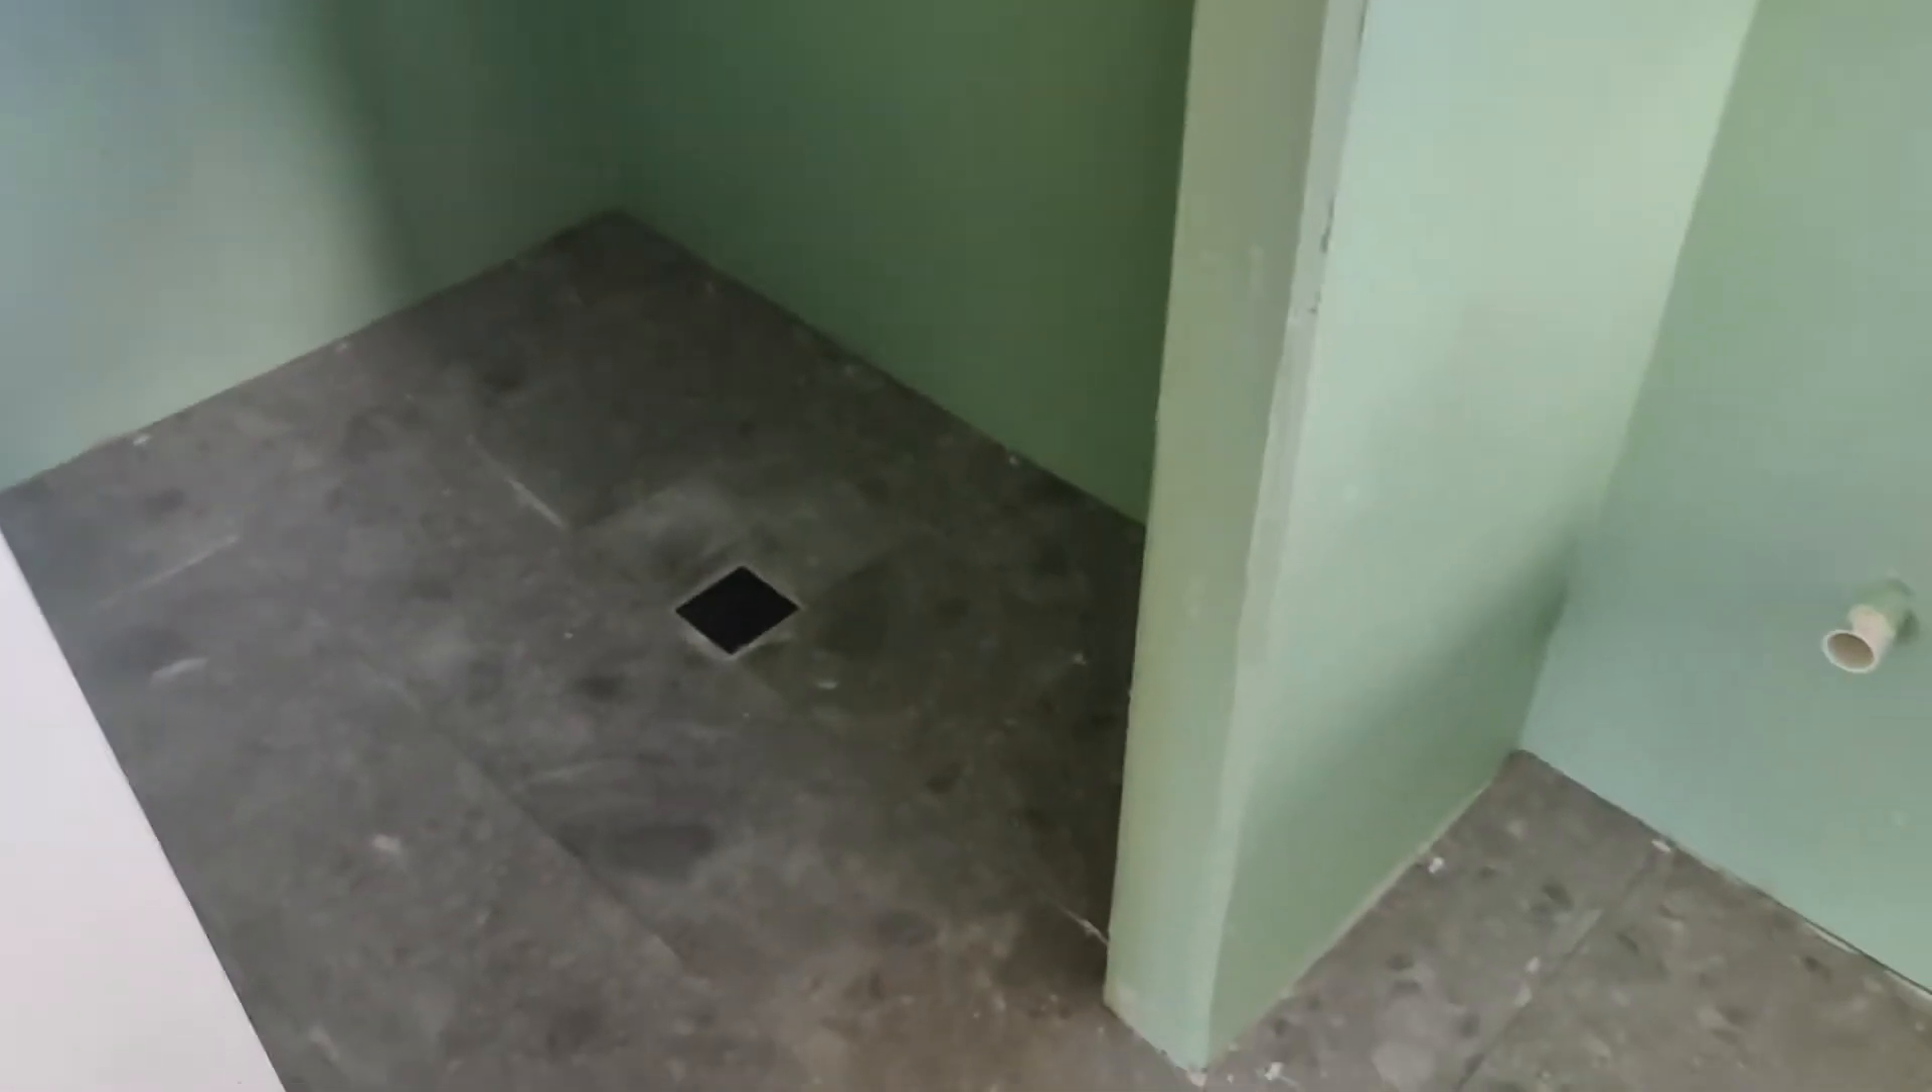Now they've still got to tile this particular bathroom, but they've got the floor done and the waterproofing on the walls itself.